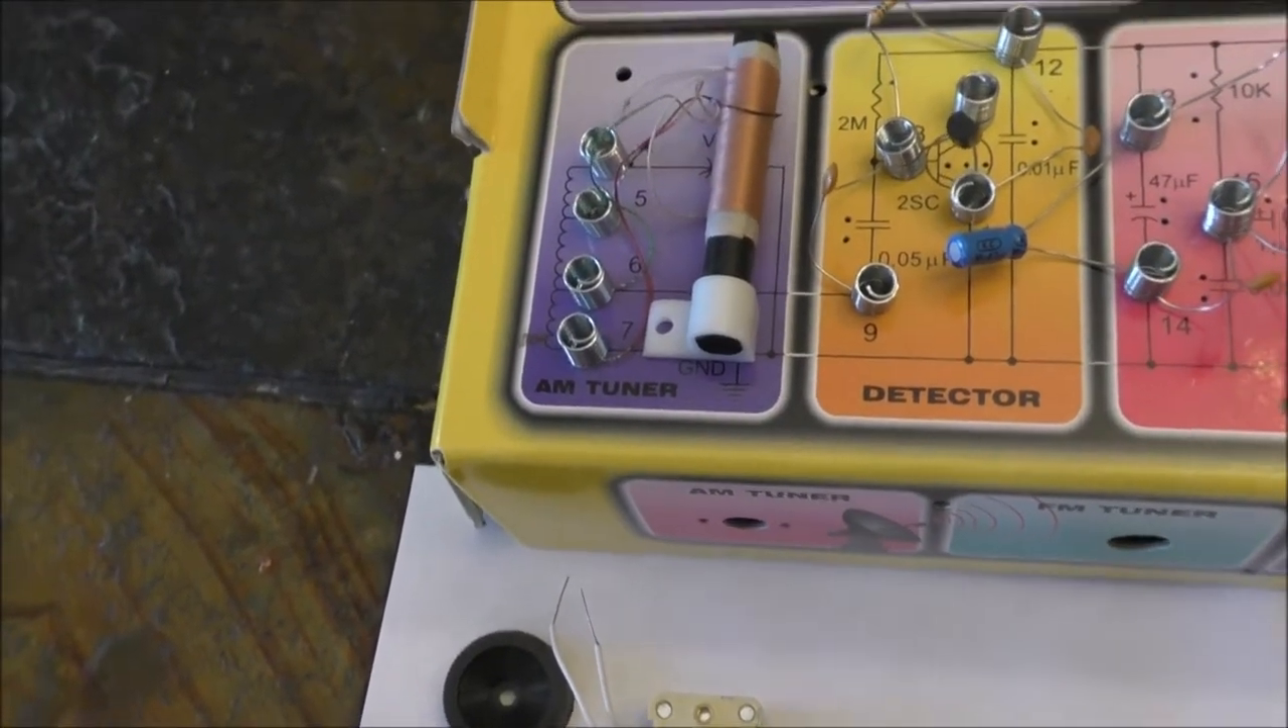As you can see, I have put in our AM antenna.